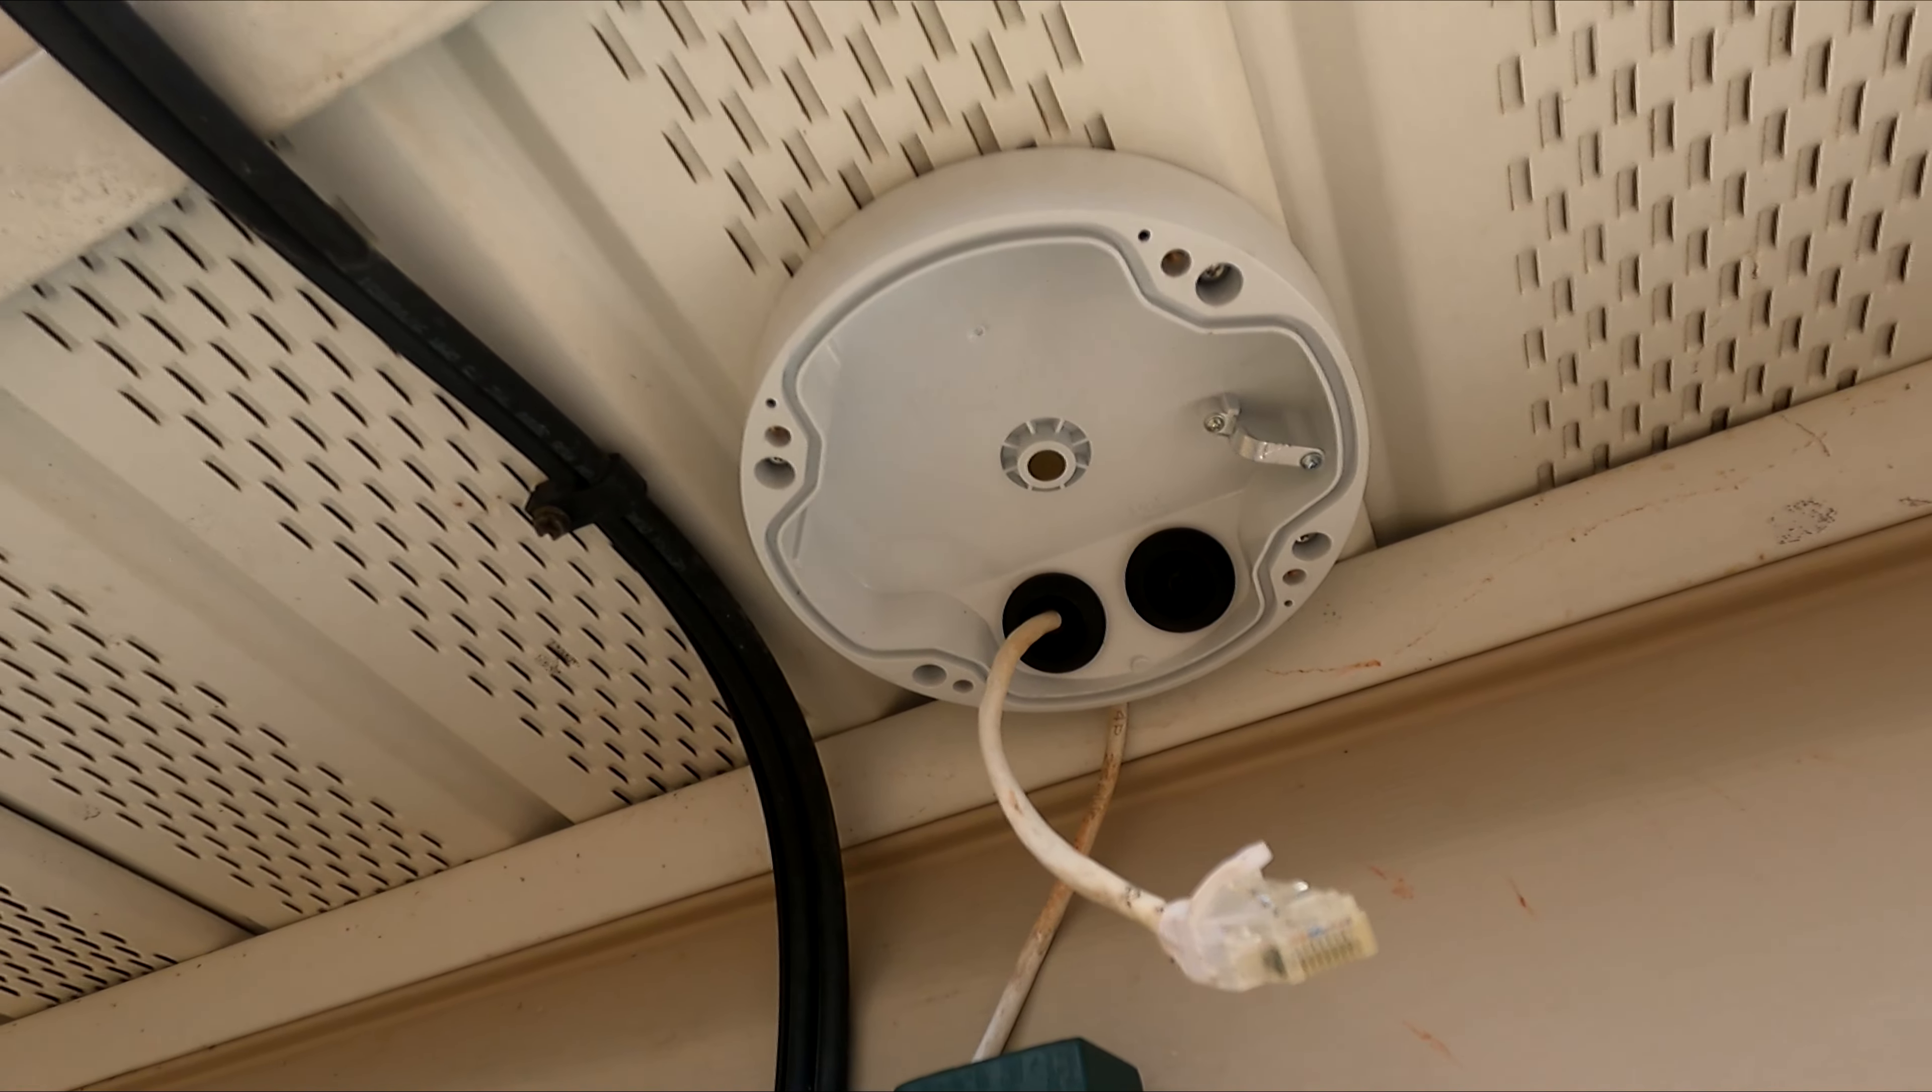So here's the base that i've already screwed in there and so there's a plate underneath that that you screw in and then you screw these four screws into that plate and that holds it in place here.